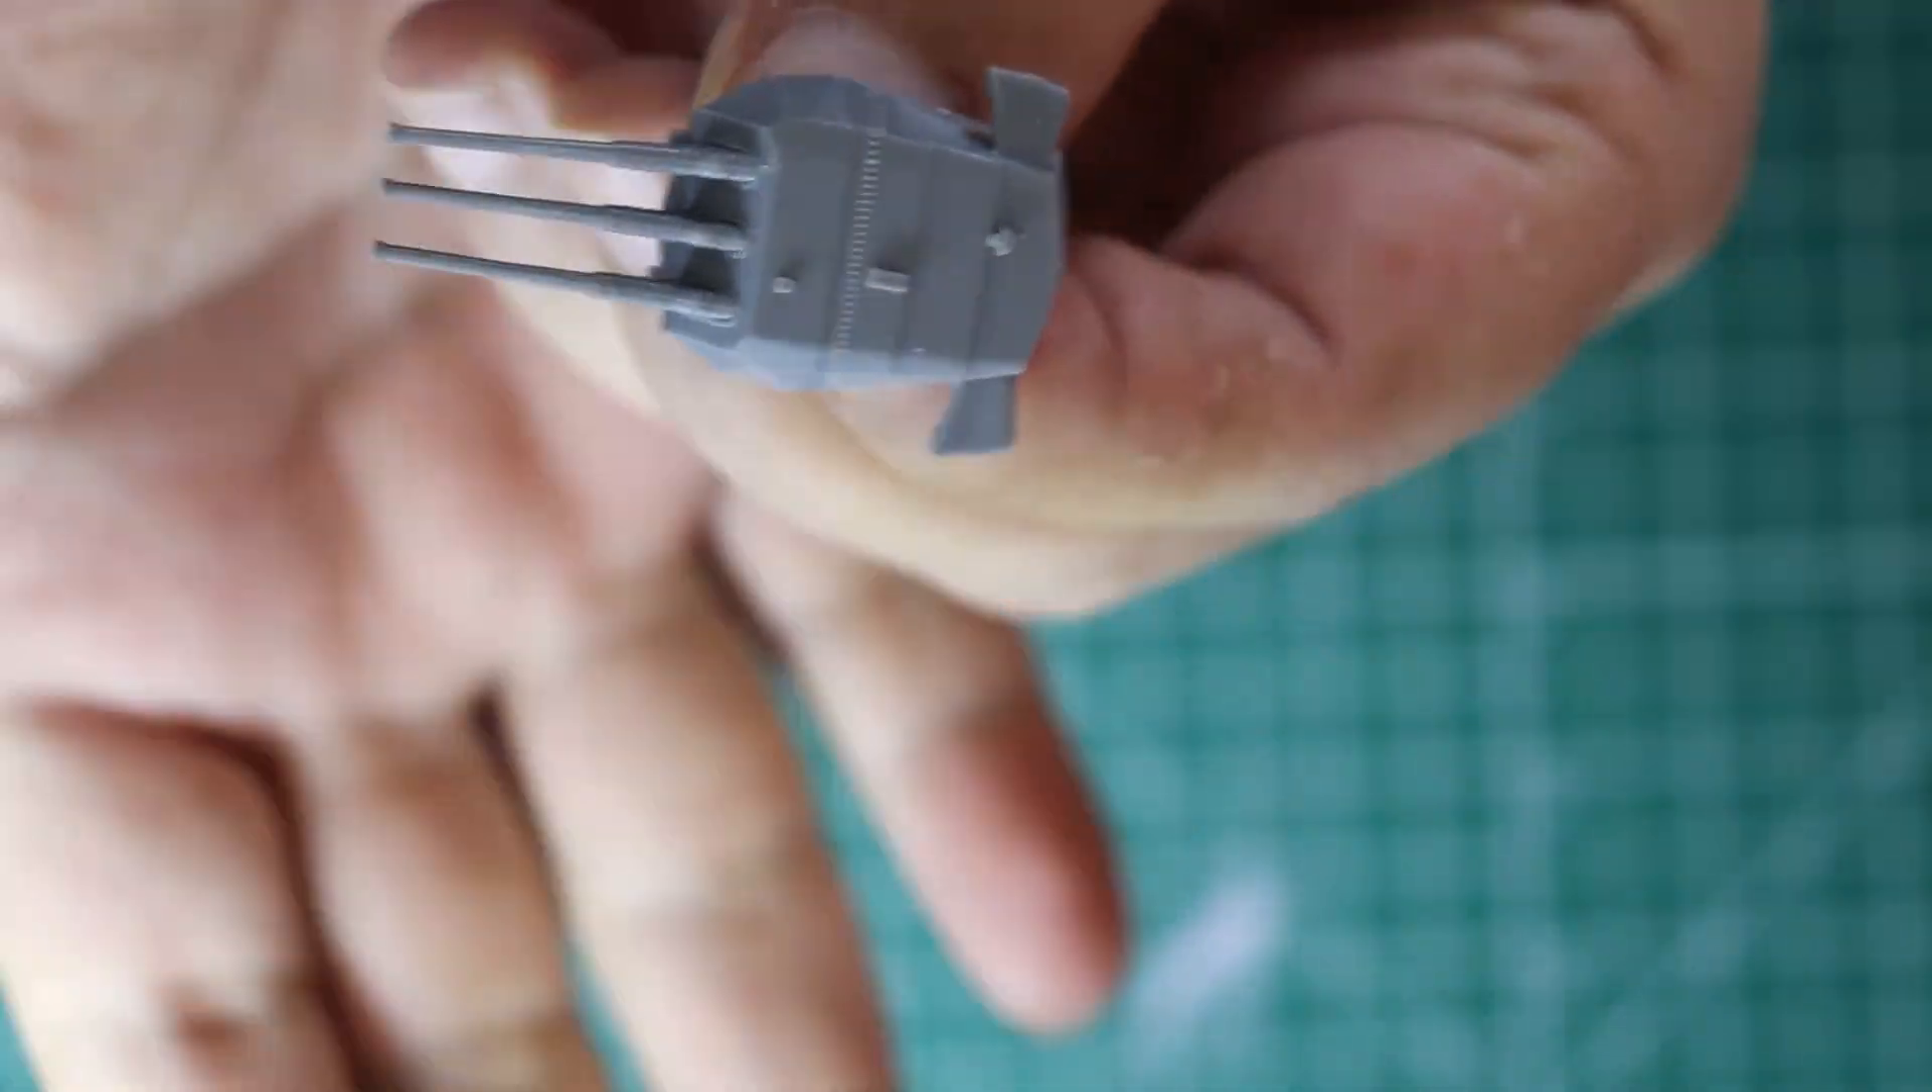Quedaría cada torreta con sus tres cañones de esta manera que veis aquí.